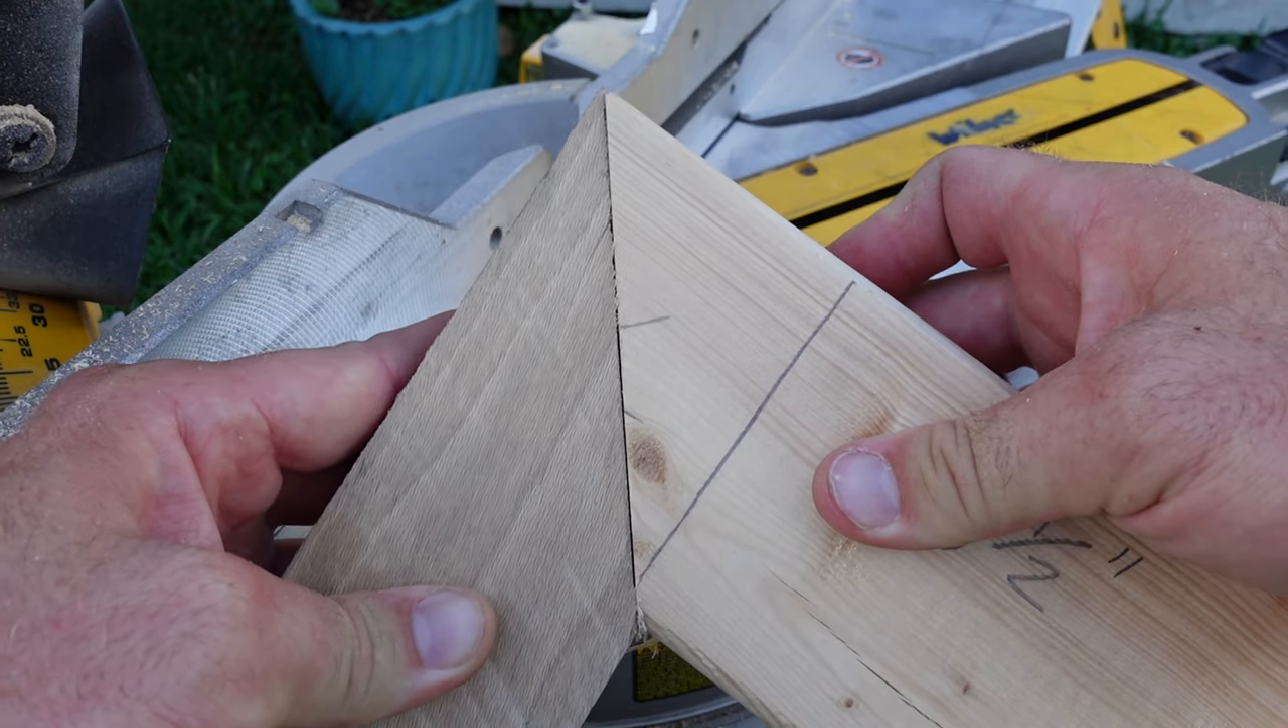Now you've got your two pieces, they fit like a glove. Perfect. Right angle.